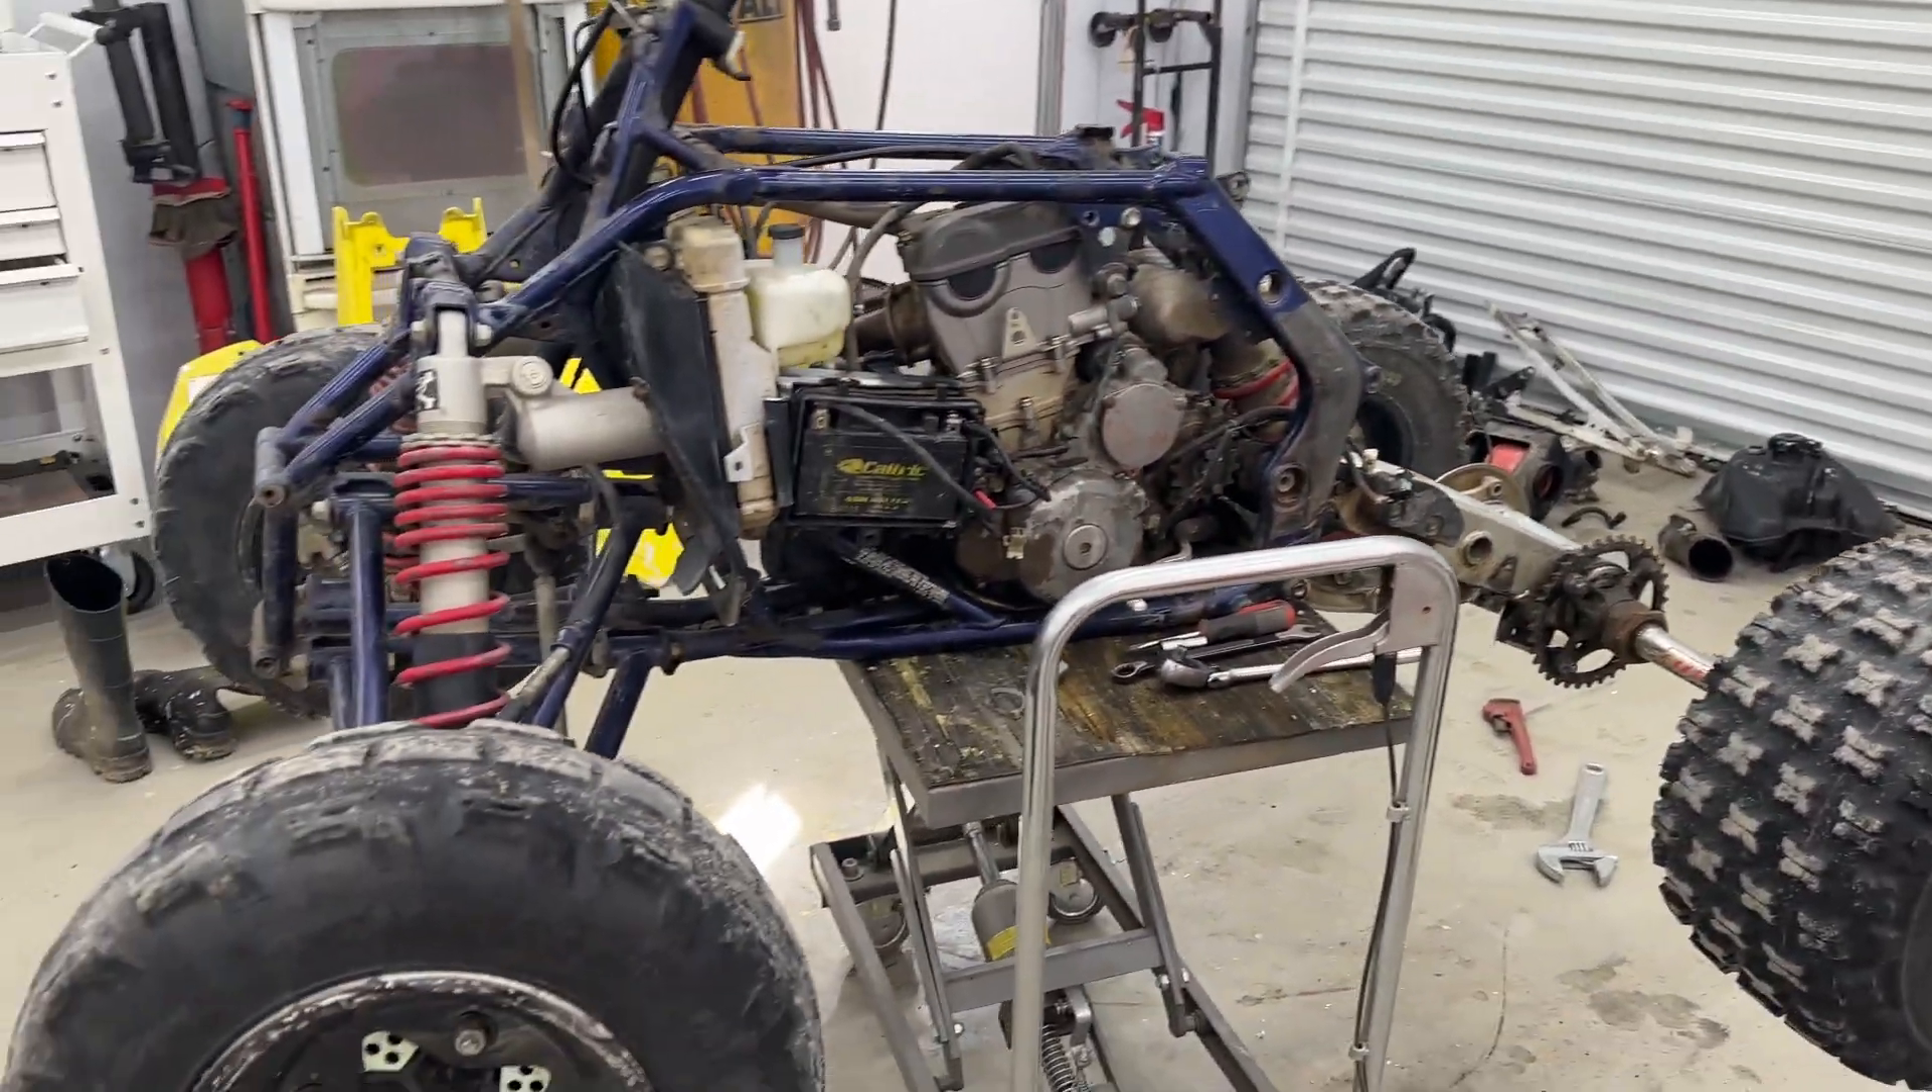But I still need to get the wheels off, get the axle and hub and all that stuff separated, get the front tires off.